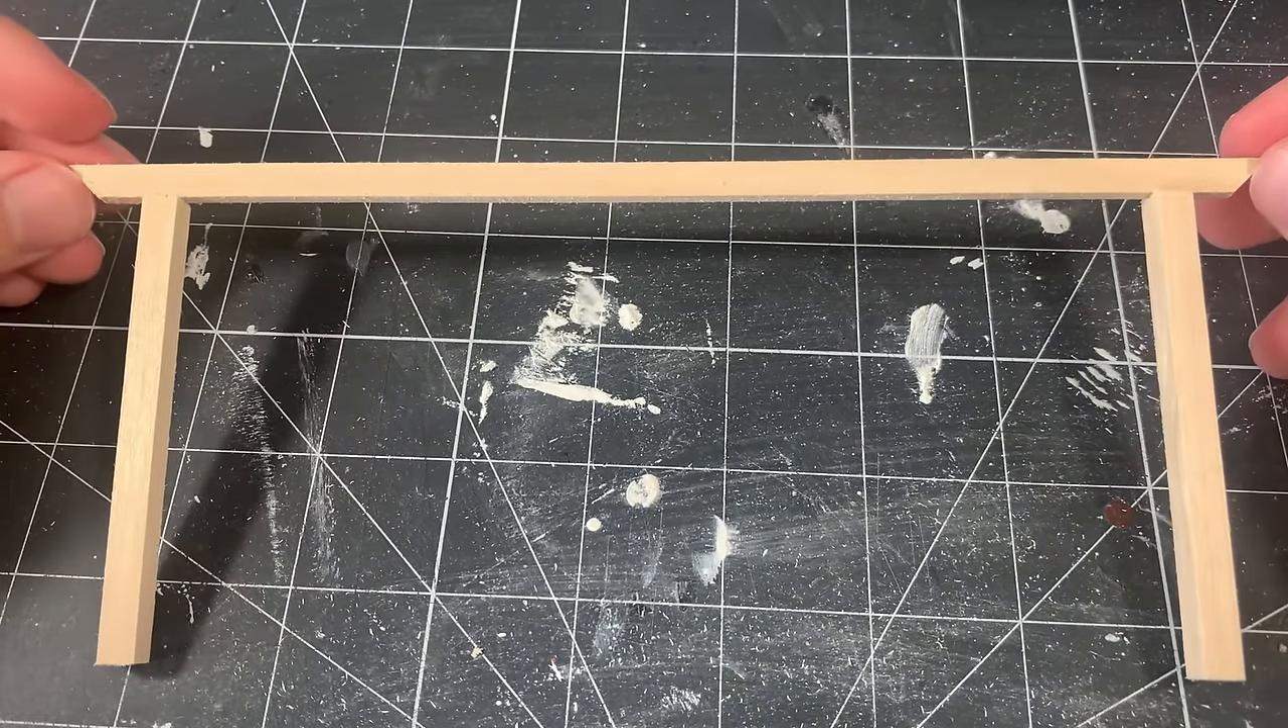This is how the front beam looks with the two posts attached.